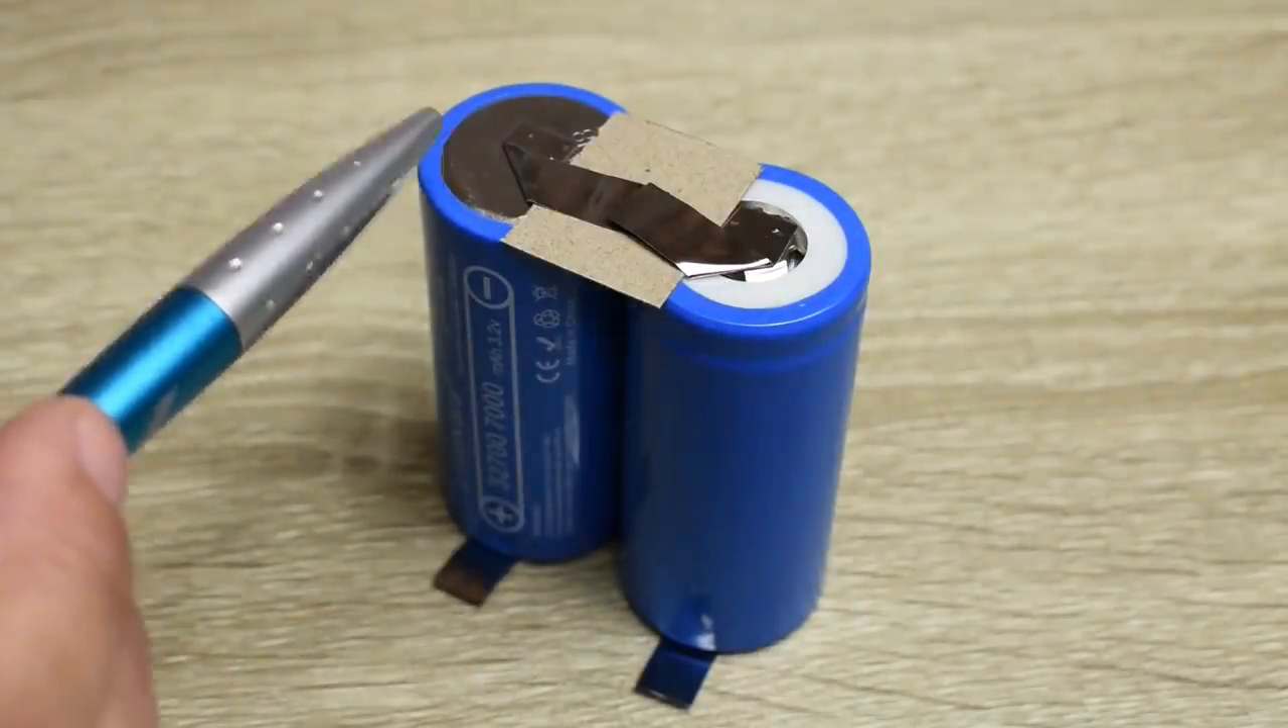Right here, you can see the positive end of one cell is tied directly into the negative of another.